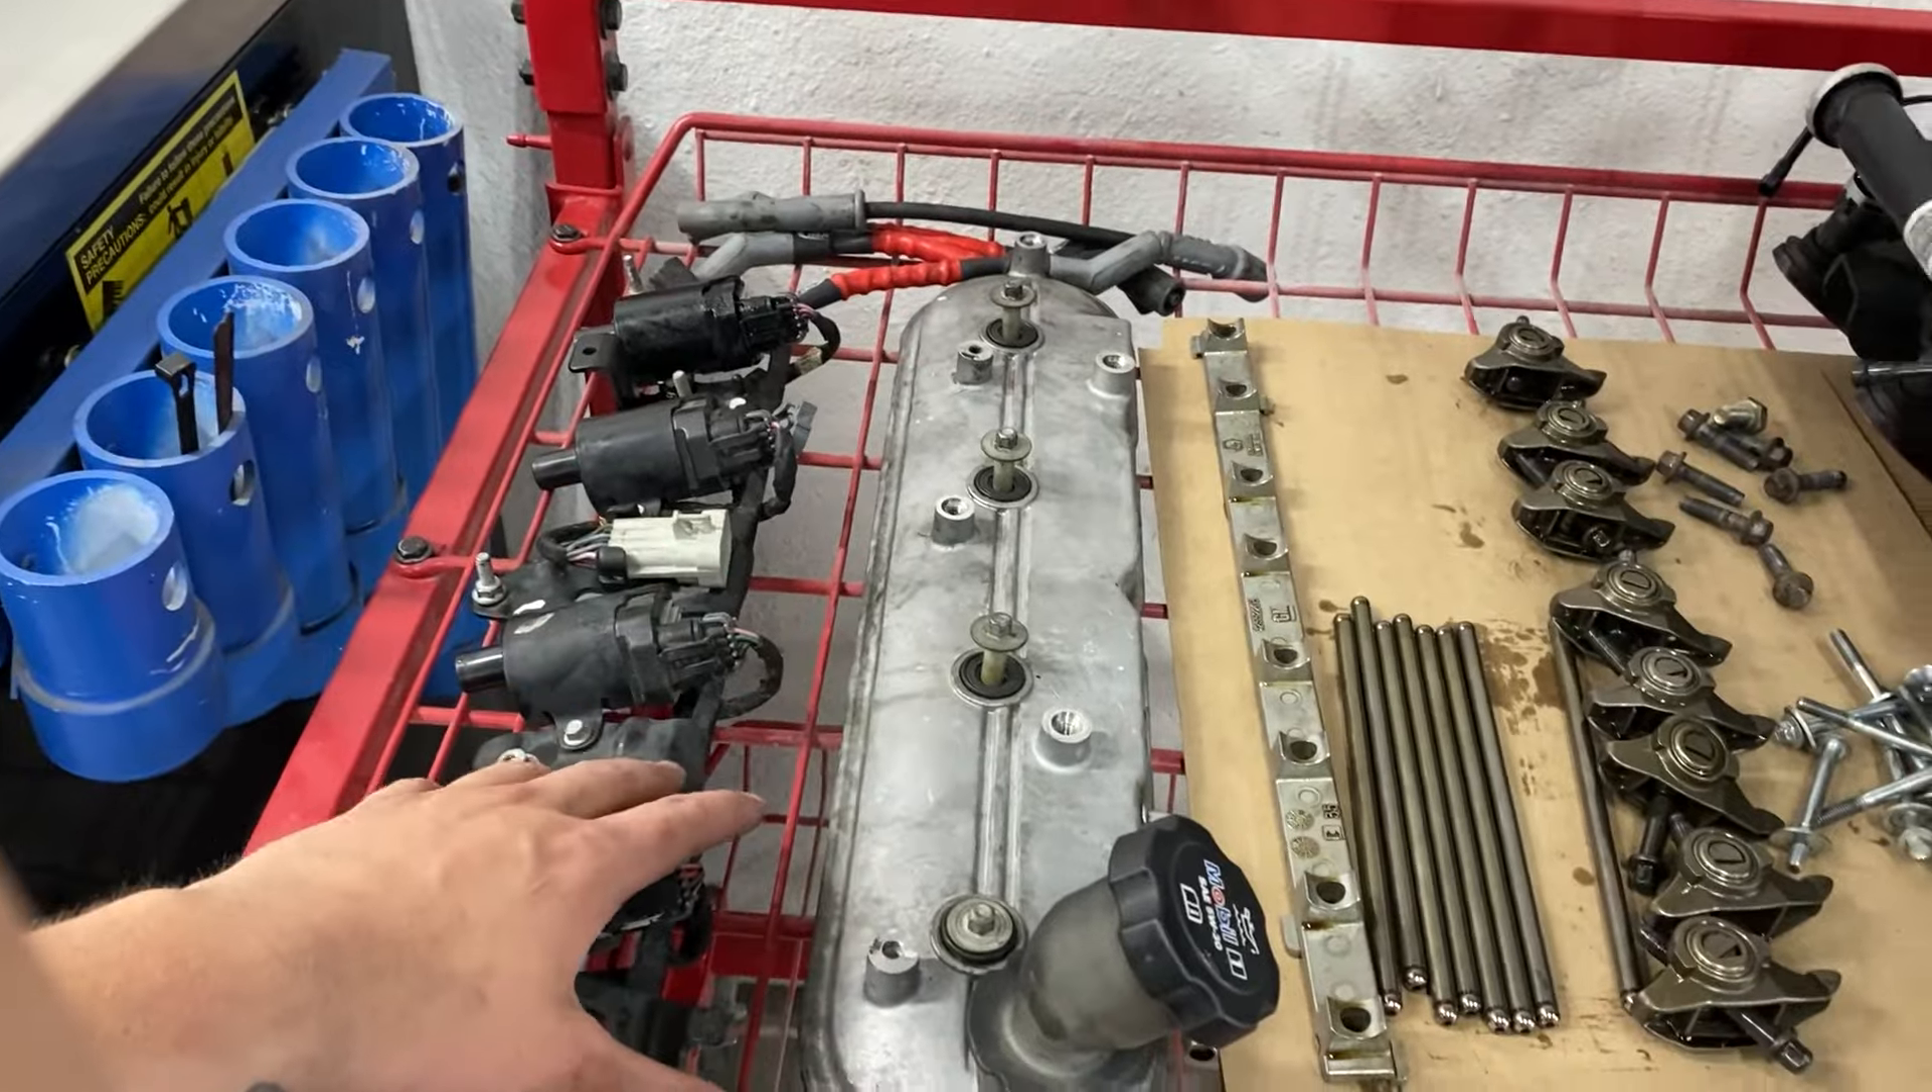I then focused on taking valve cover and all the coils off, which led me to the rockers.